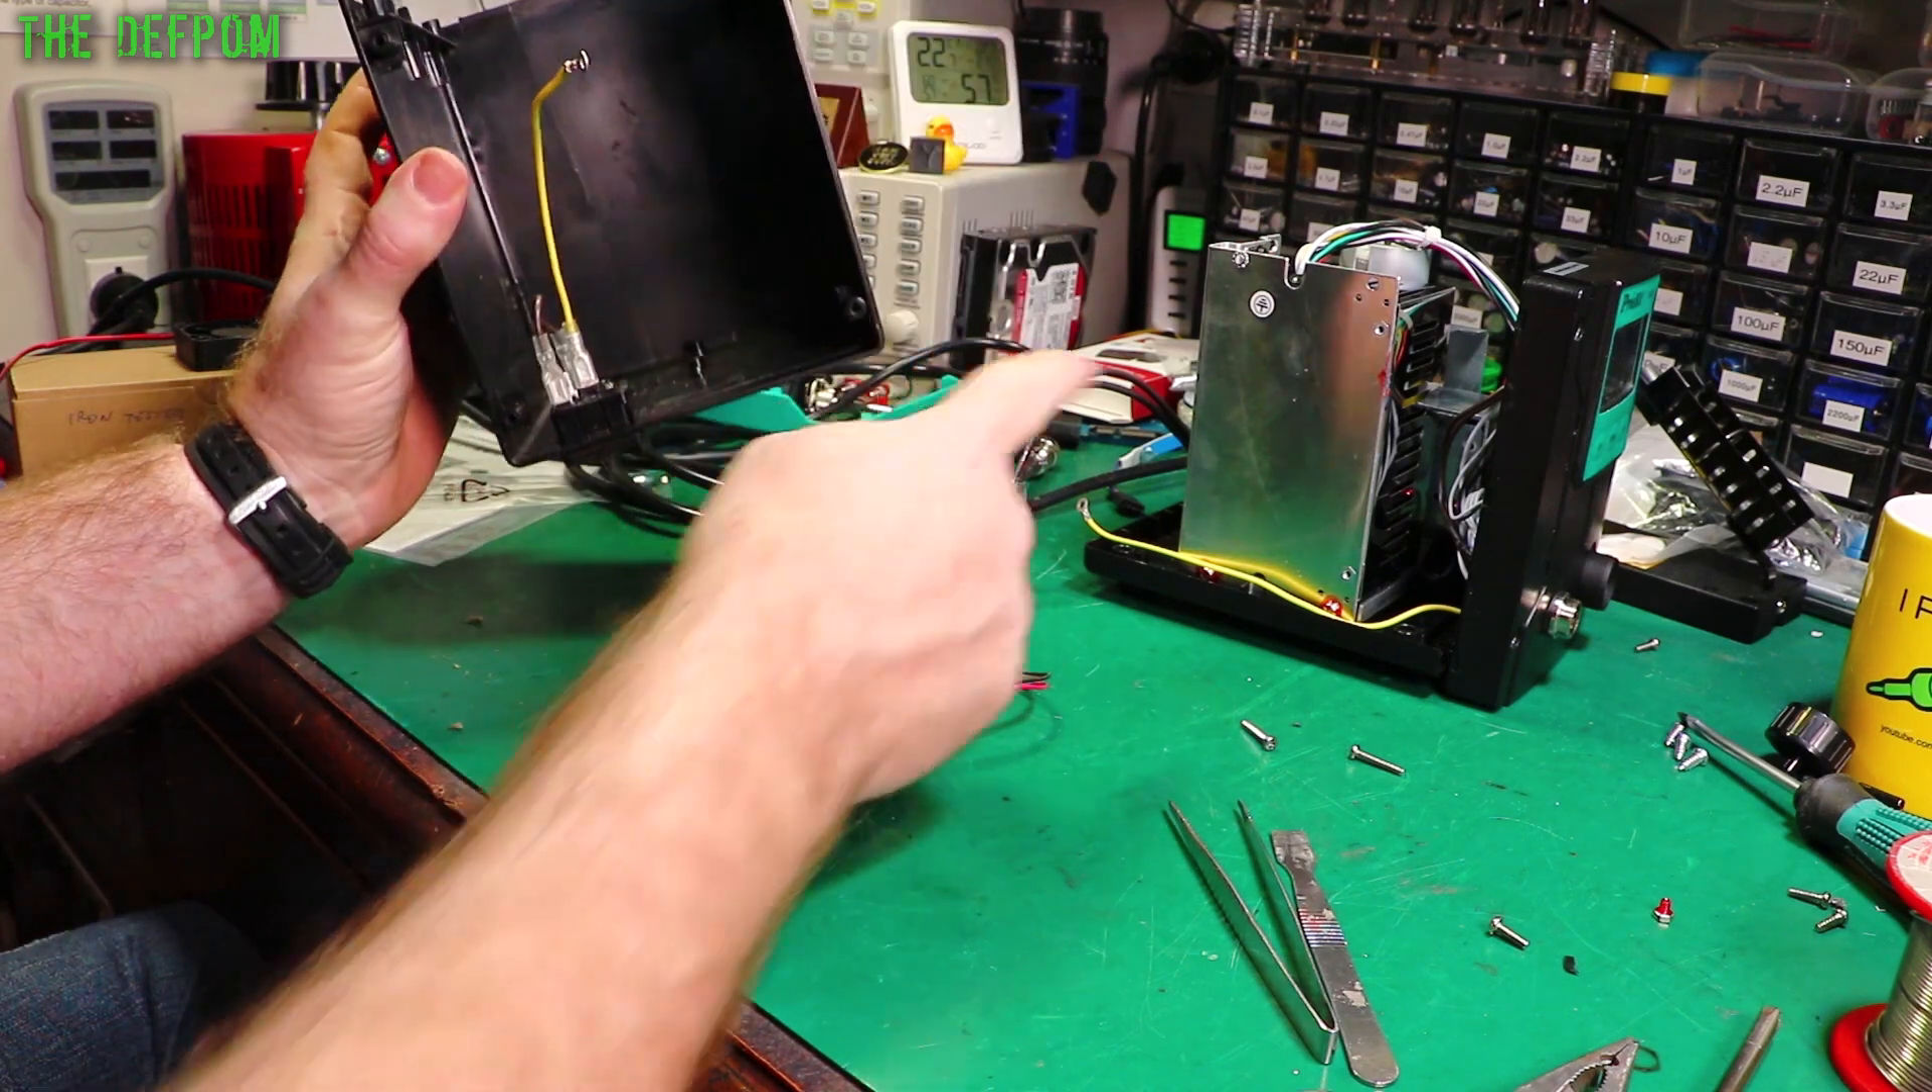I've taken the casing off the back, it took a few wires to pop off, that sort of stuff.